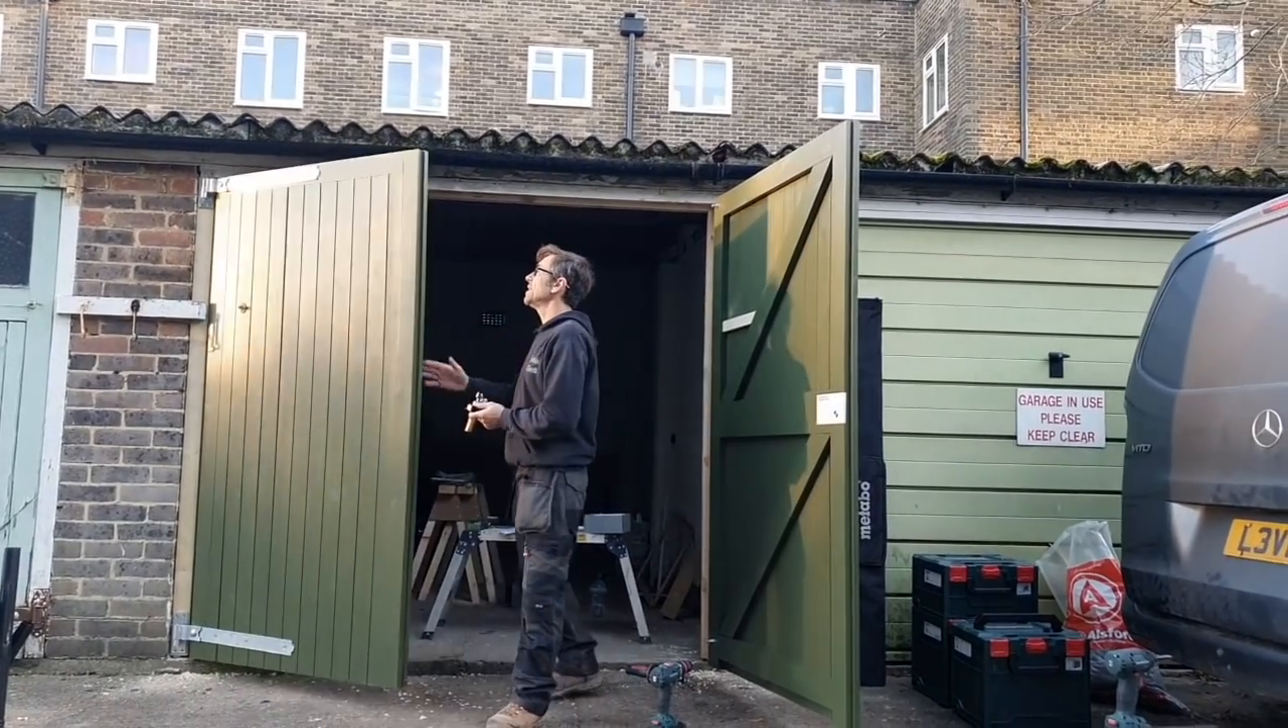The doors are hung they're swinging.